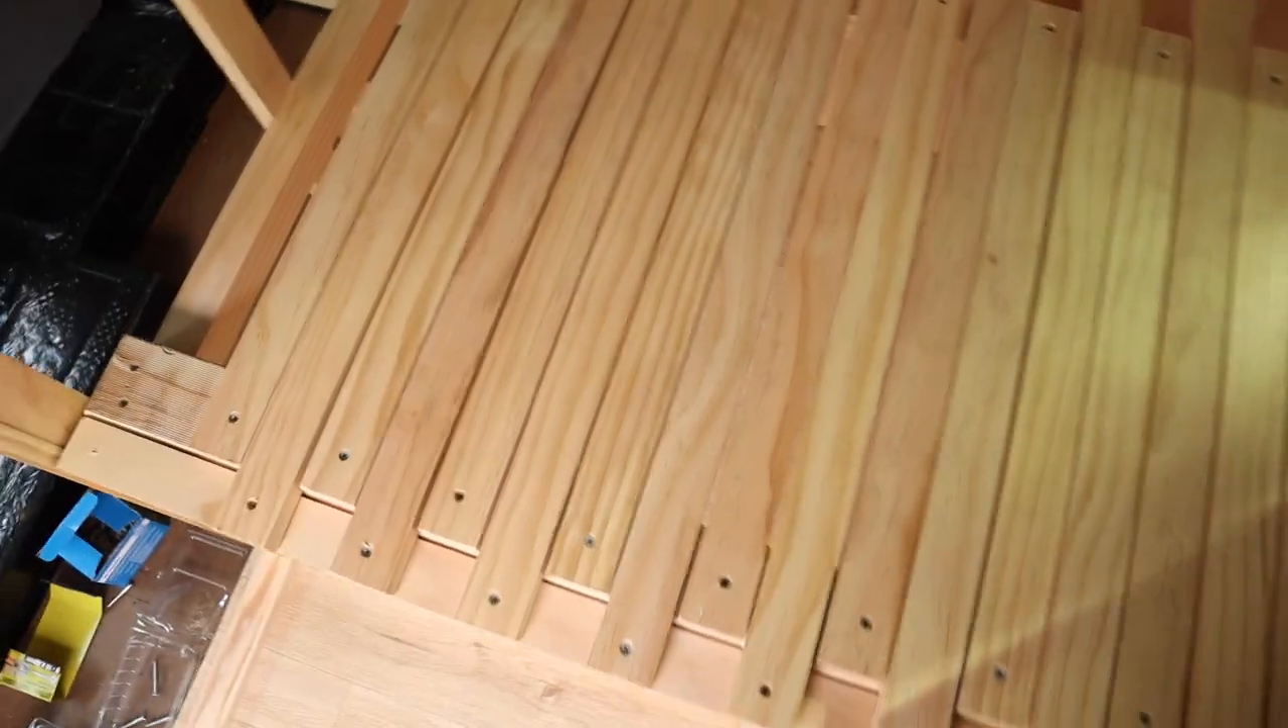Okay well I've got all the slats in and as you can see that I haven't left a lot of clearance between each one.